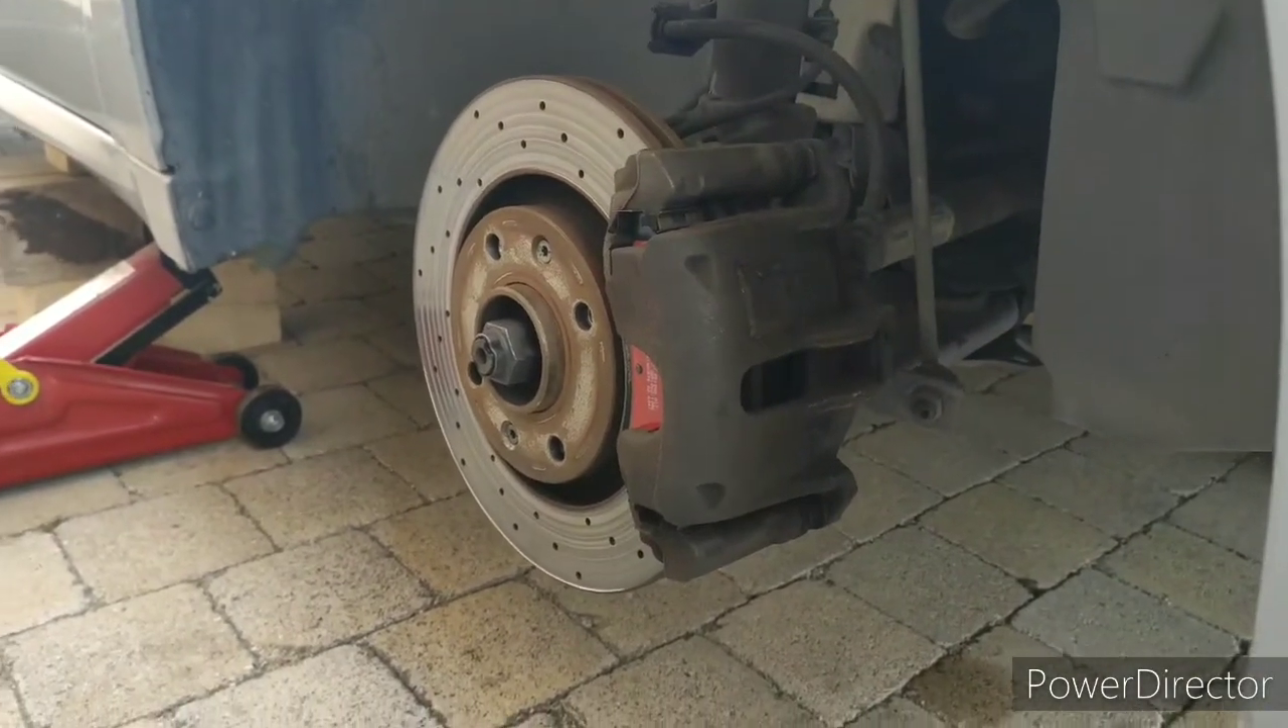Voilà, donc là, maintenant, on a fini. Il n'y a plus qu'à remettre la roue.